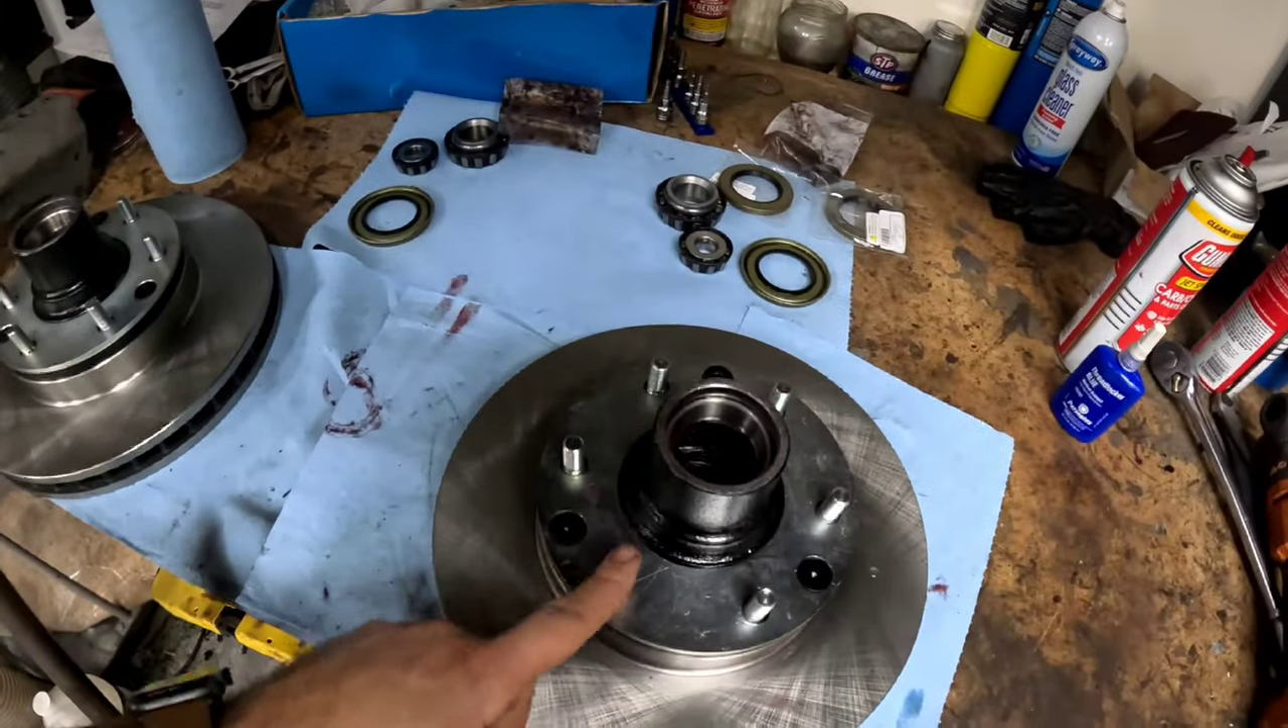So, I went ahead and got all of the wheel studs pressed in.